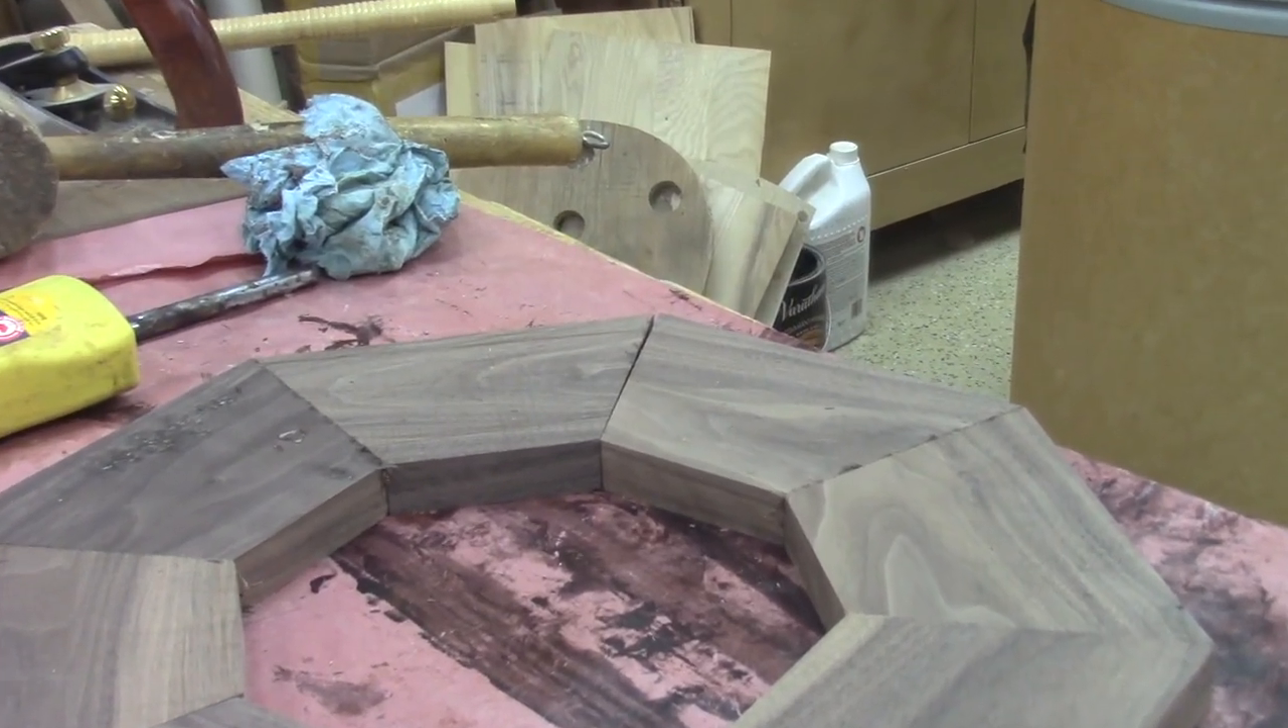But when I put eight in a circle, I see that my saw is not accurate. I have a small gap.